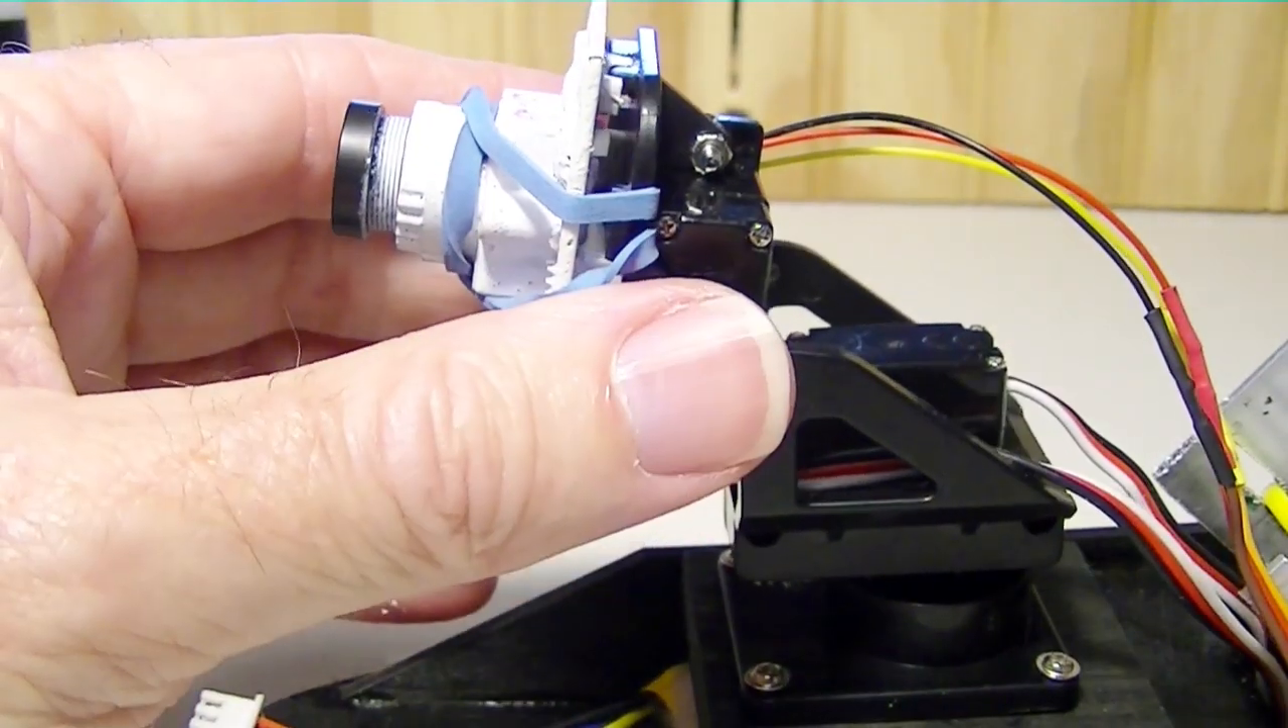I've got some rubber bands on here to hold the camera.